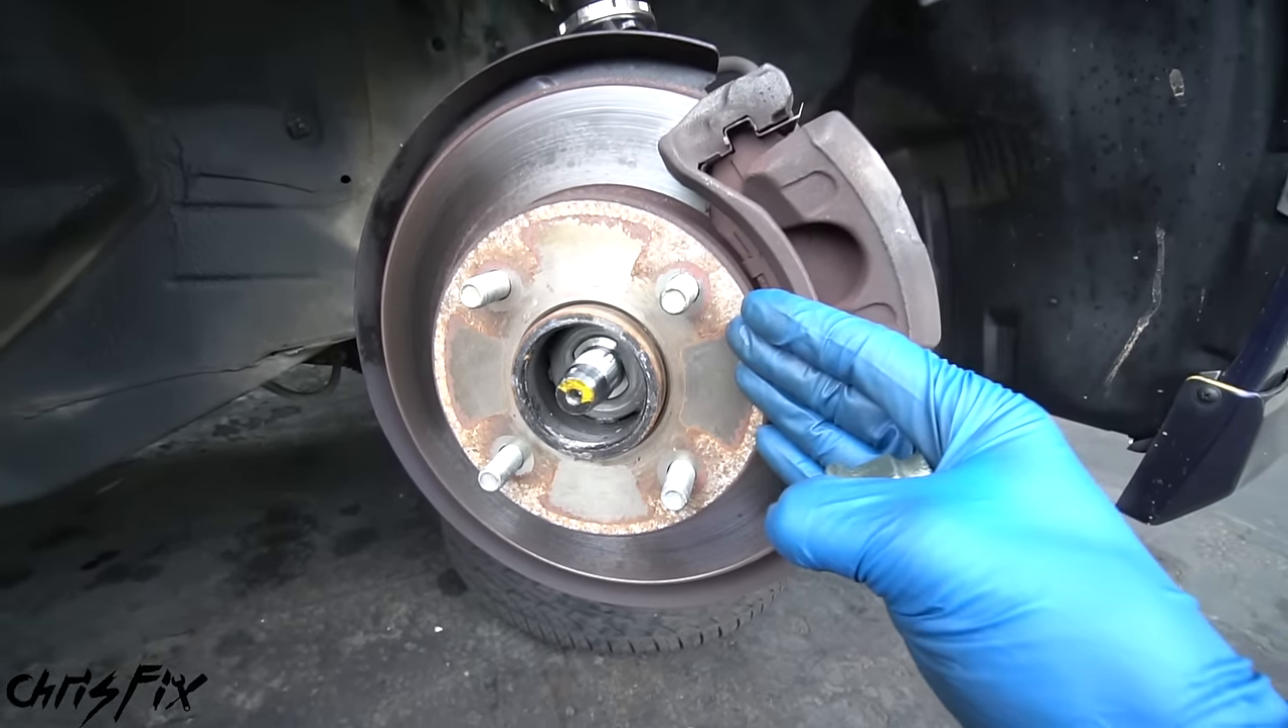With the spindle nut removed We are halfway done at getting this four lug hub out.